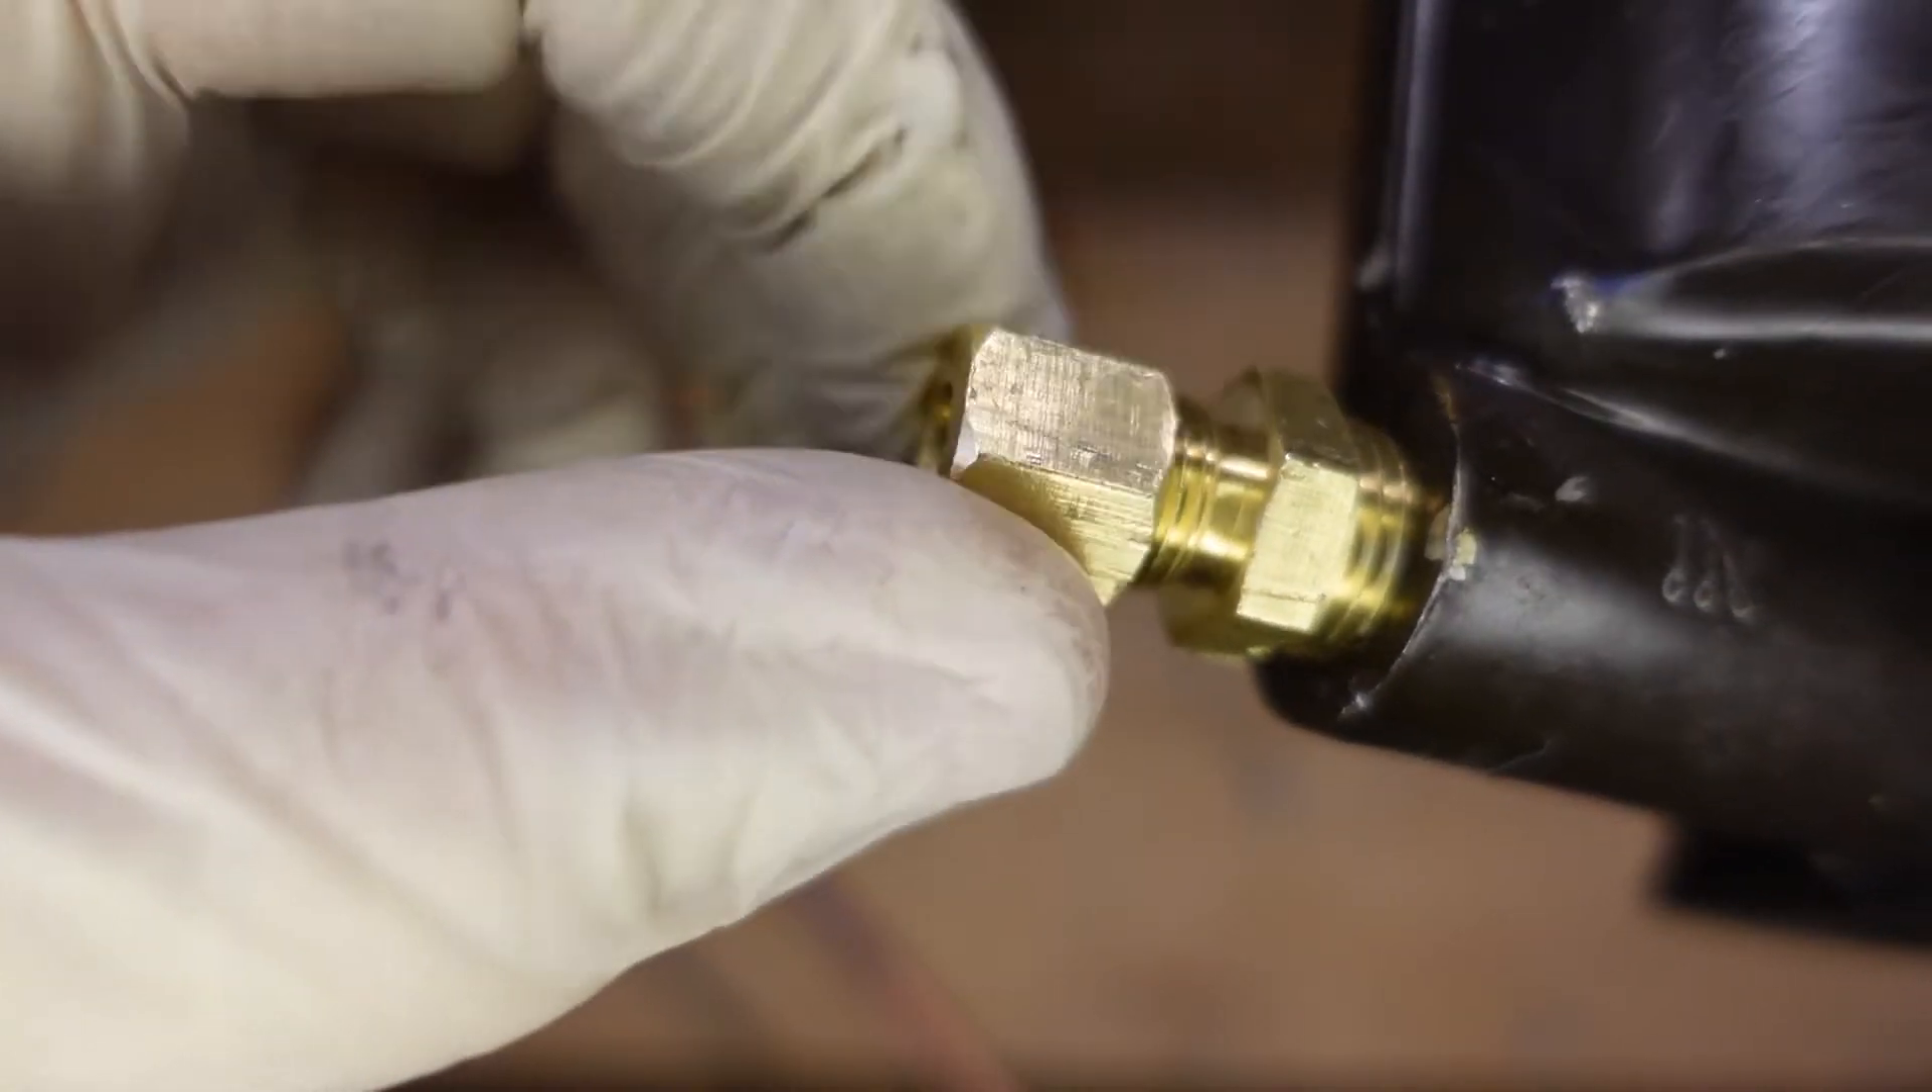I already put the fitting into the regulator but this guy here I'm just going to unscrew it and you'll see a little ring come out of it.